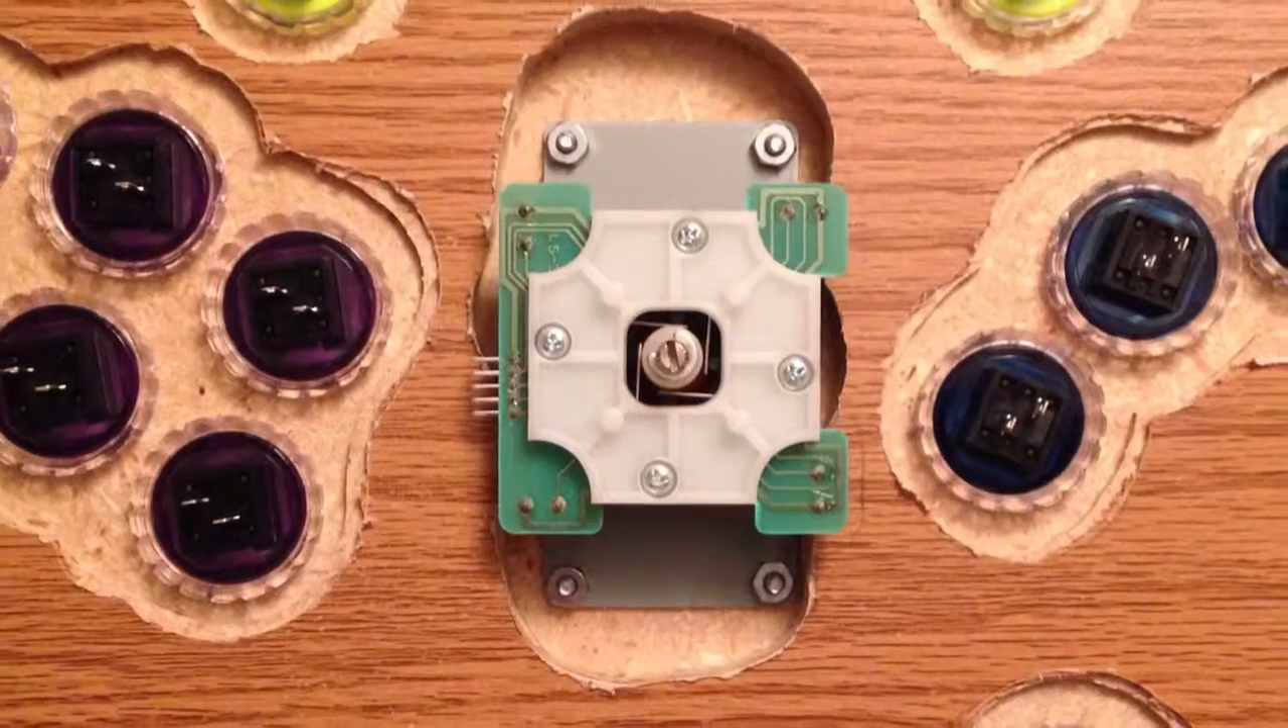Well you can see we've got the buttons installed now.